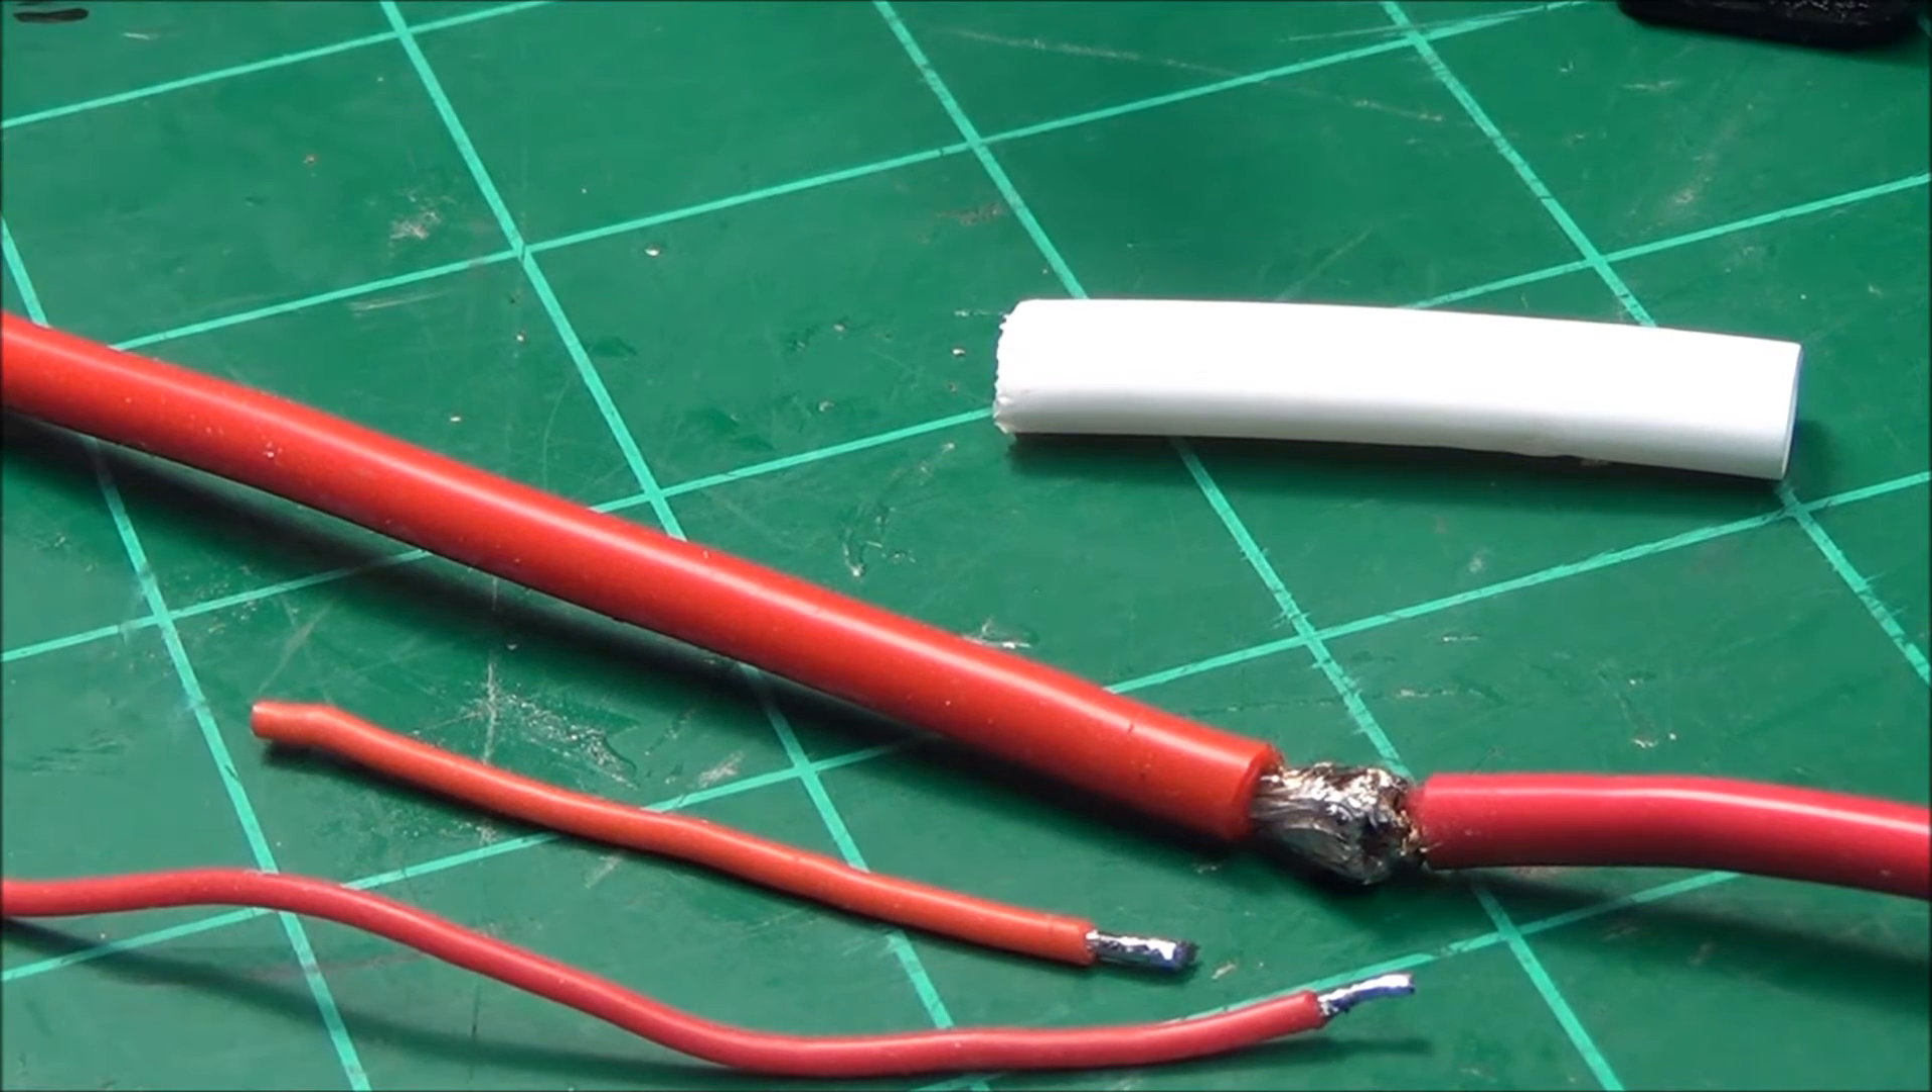We just soldered two big red wires together by intermingling the wires together and soldering them to make a really good strong solder joint right here.